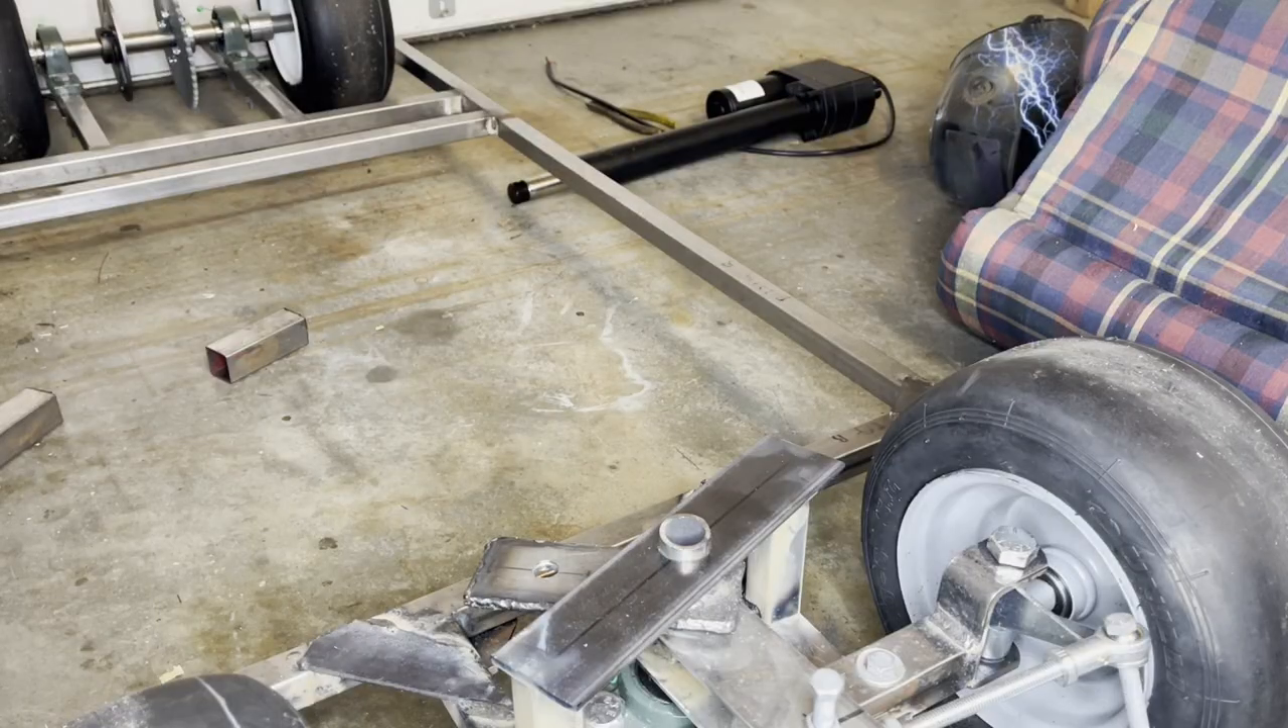All that's left to do is to mount the linear actuator on a rigid spot of the frame, and have it connect to the steering system.